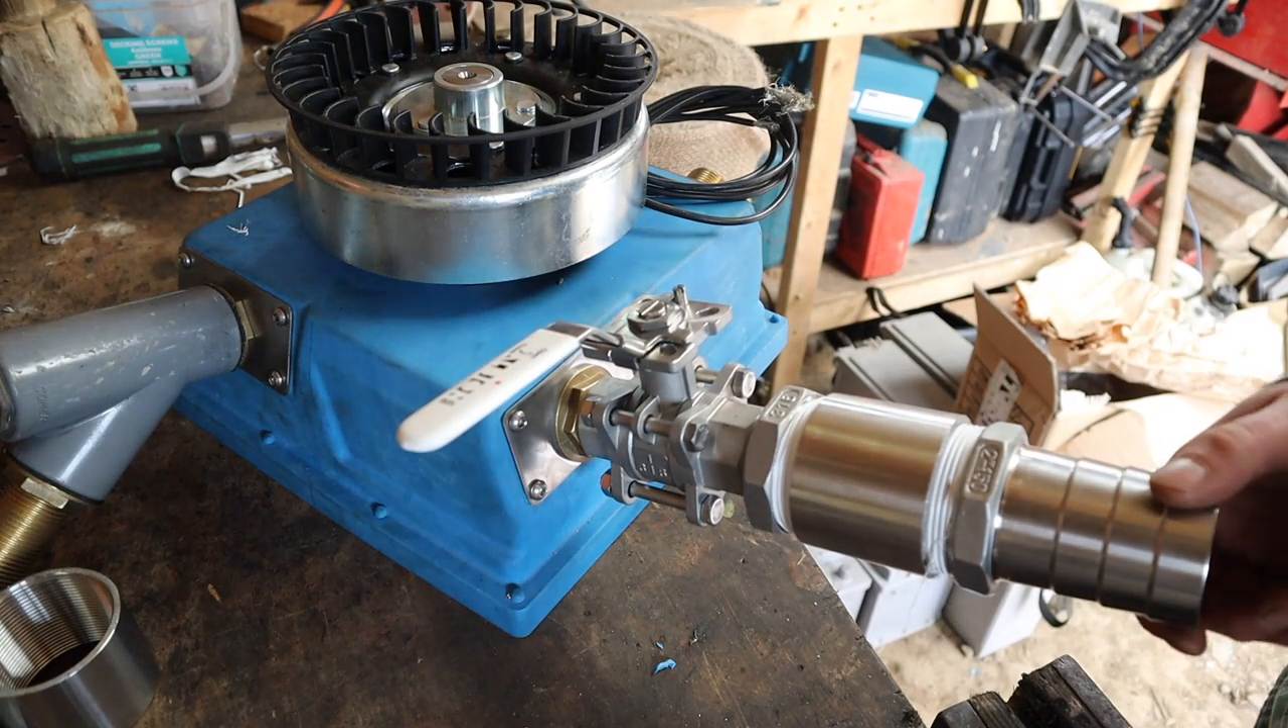There's one of the um hose fittings and shut off valves connected.